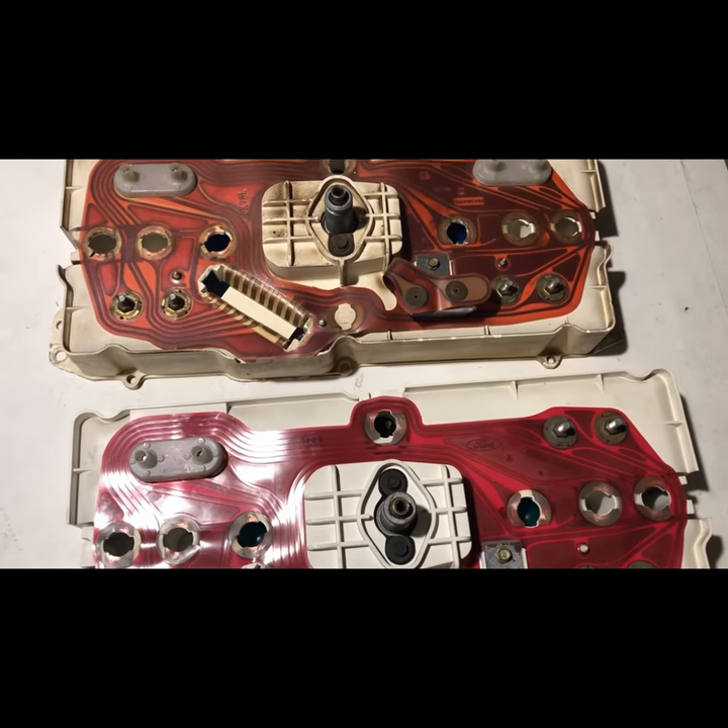I have all the bulbs out, and I'm looking at the printed circuit.